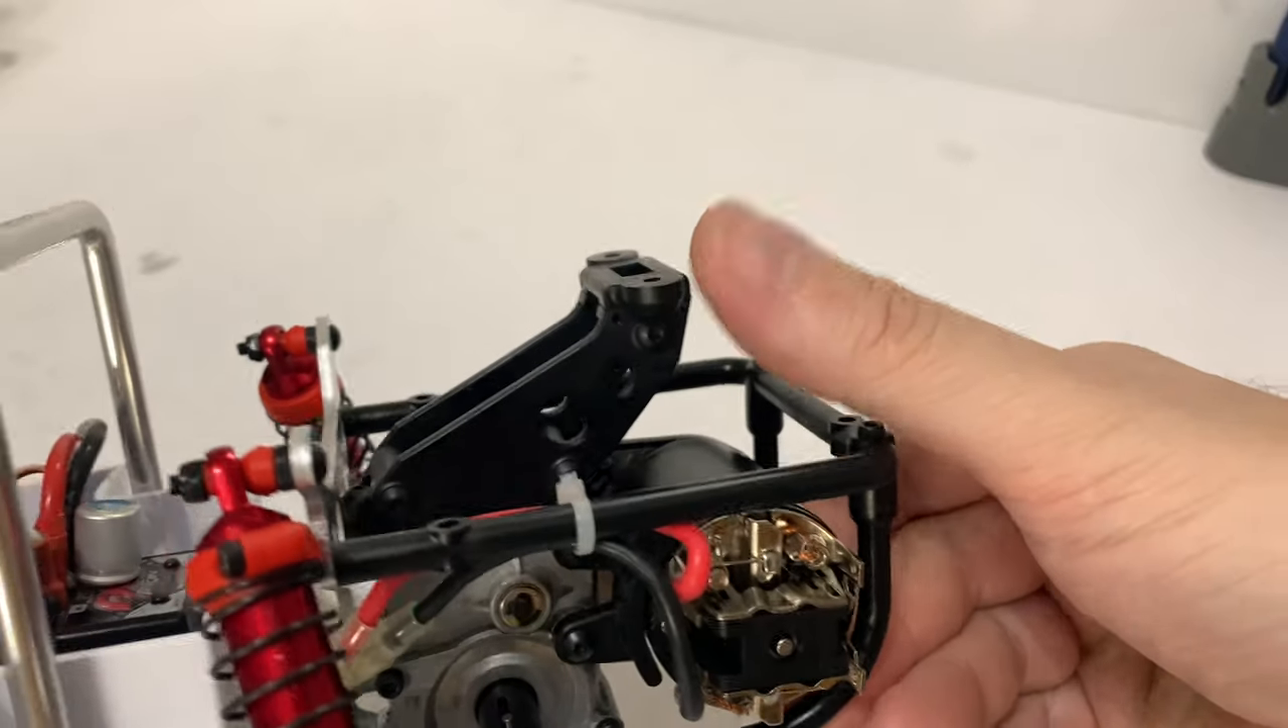Right, that's the wing mount on.